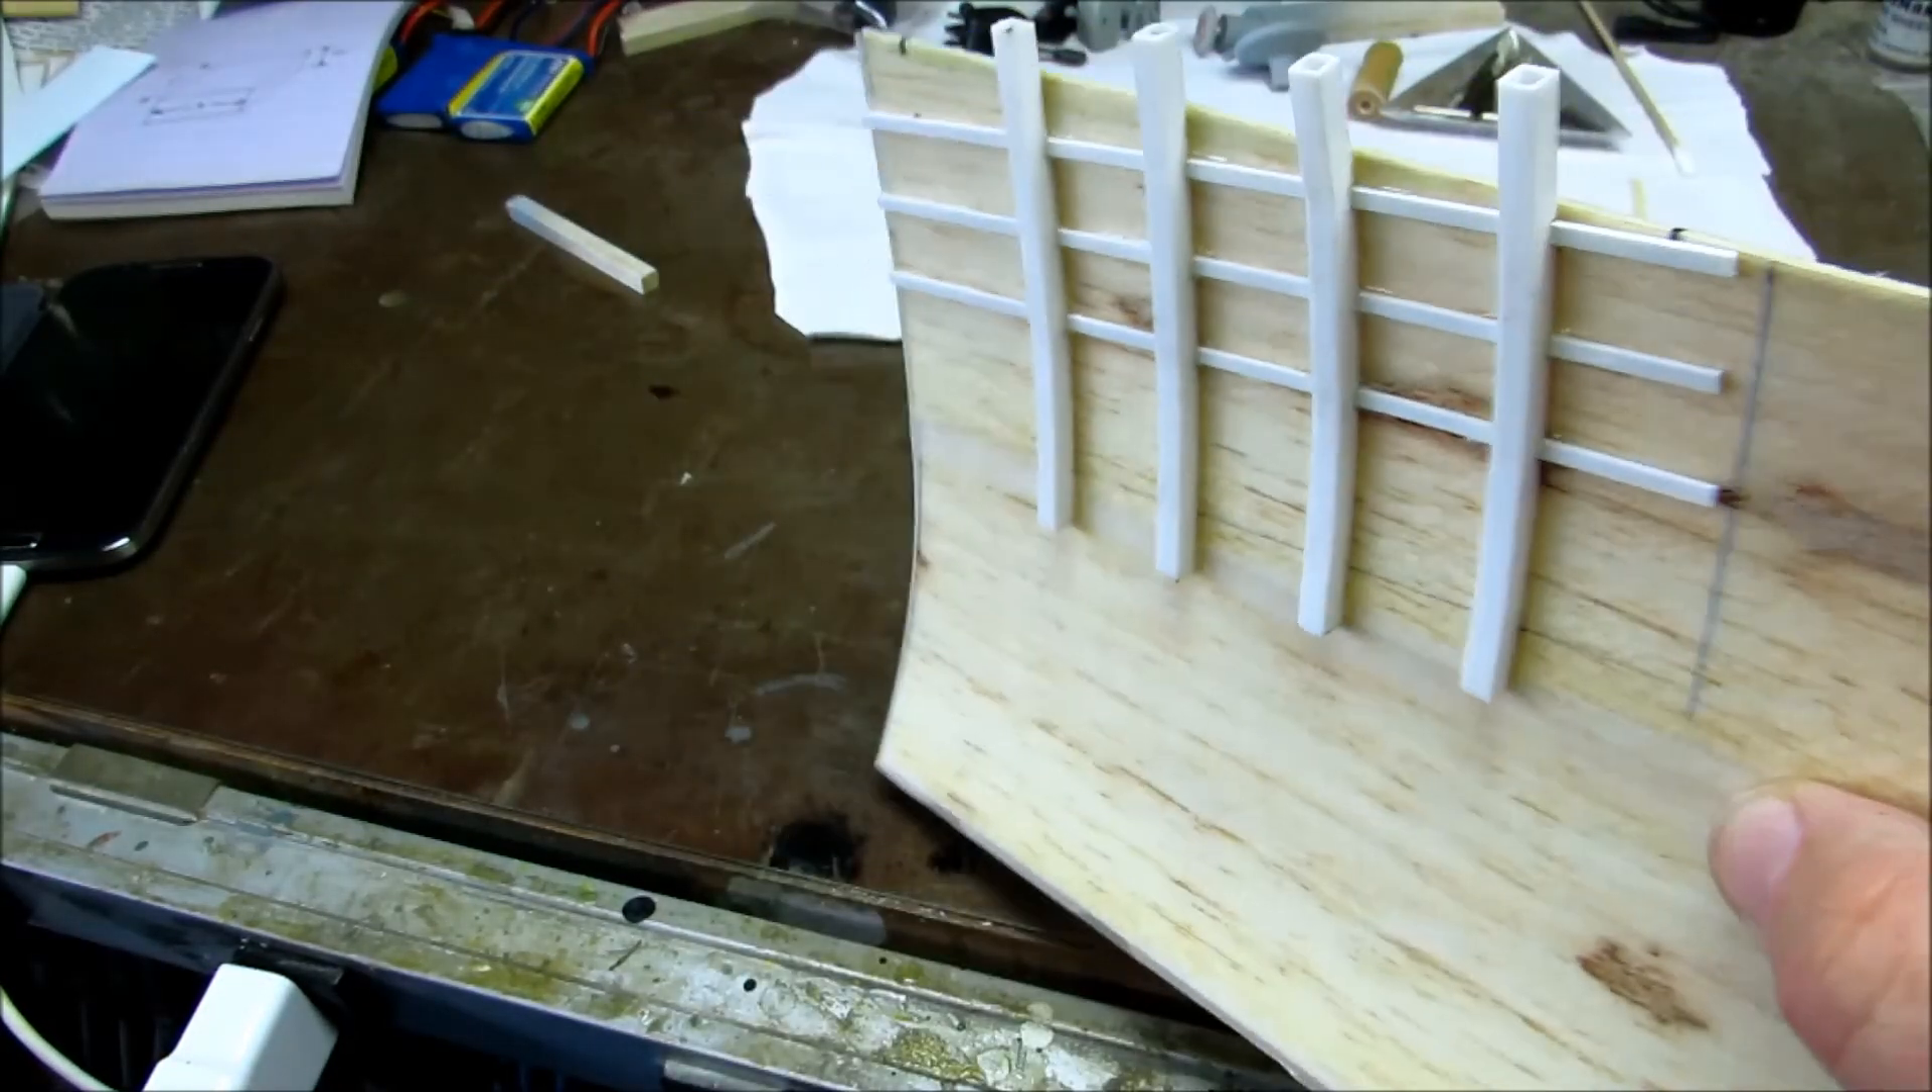I curved the styrene pieces and got them installed.